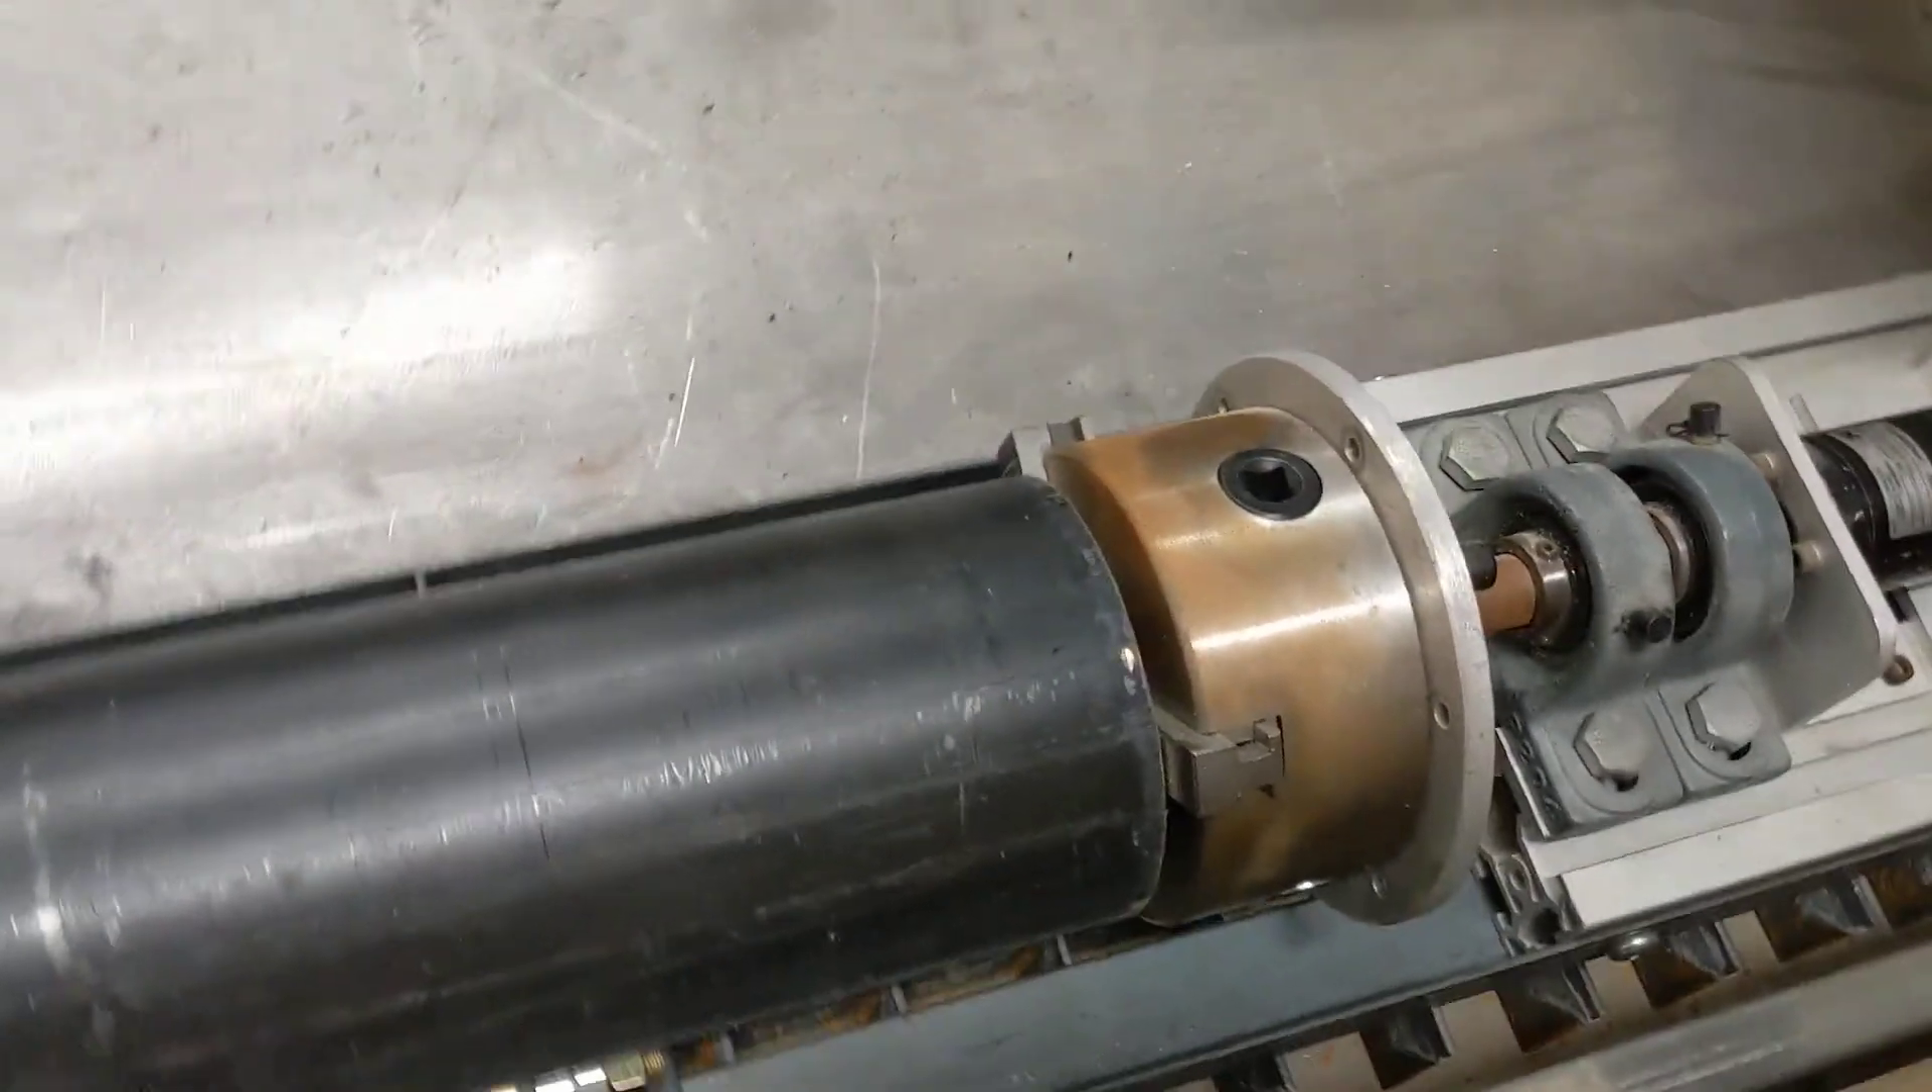So there we go, chuck is on.